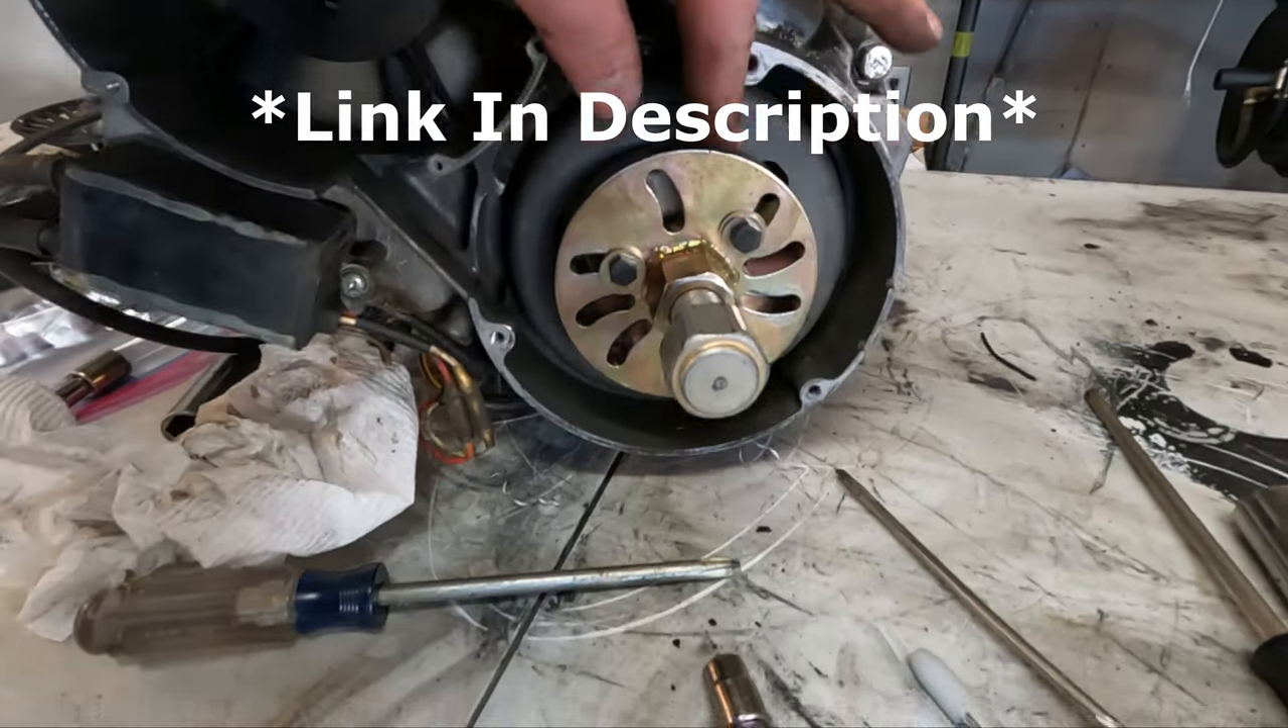I got our puller all set up.